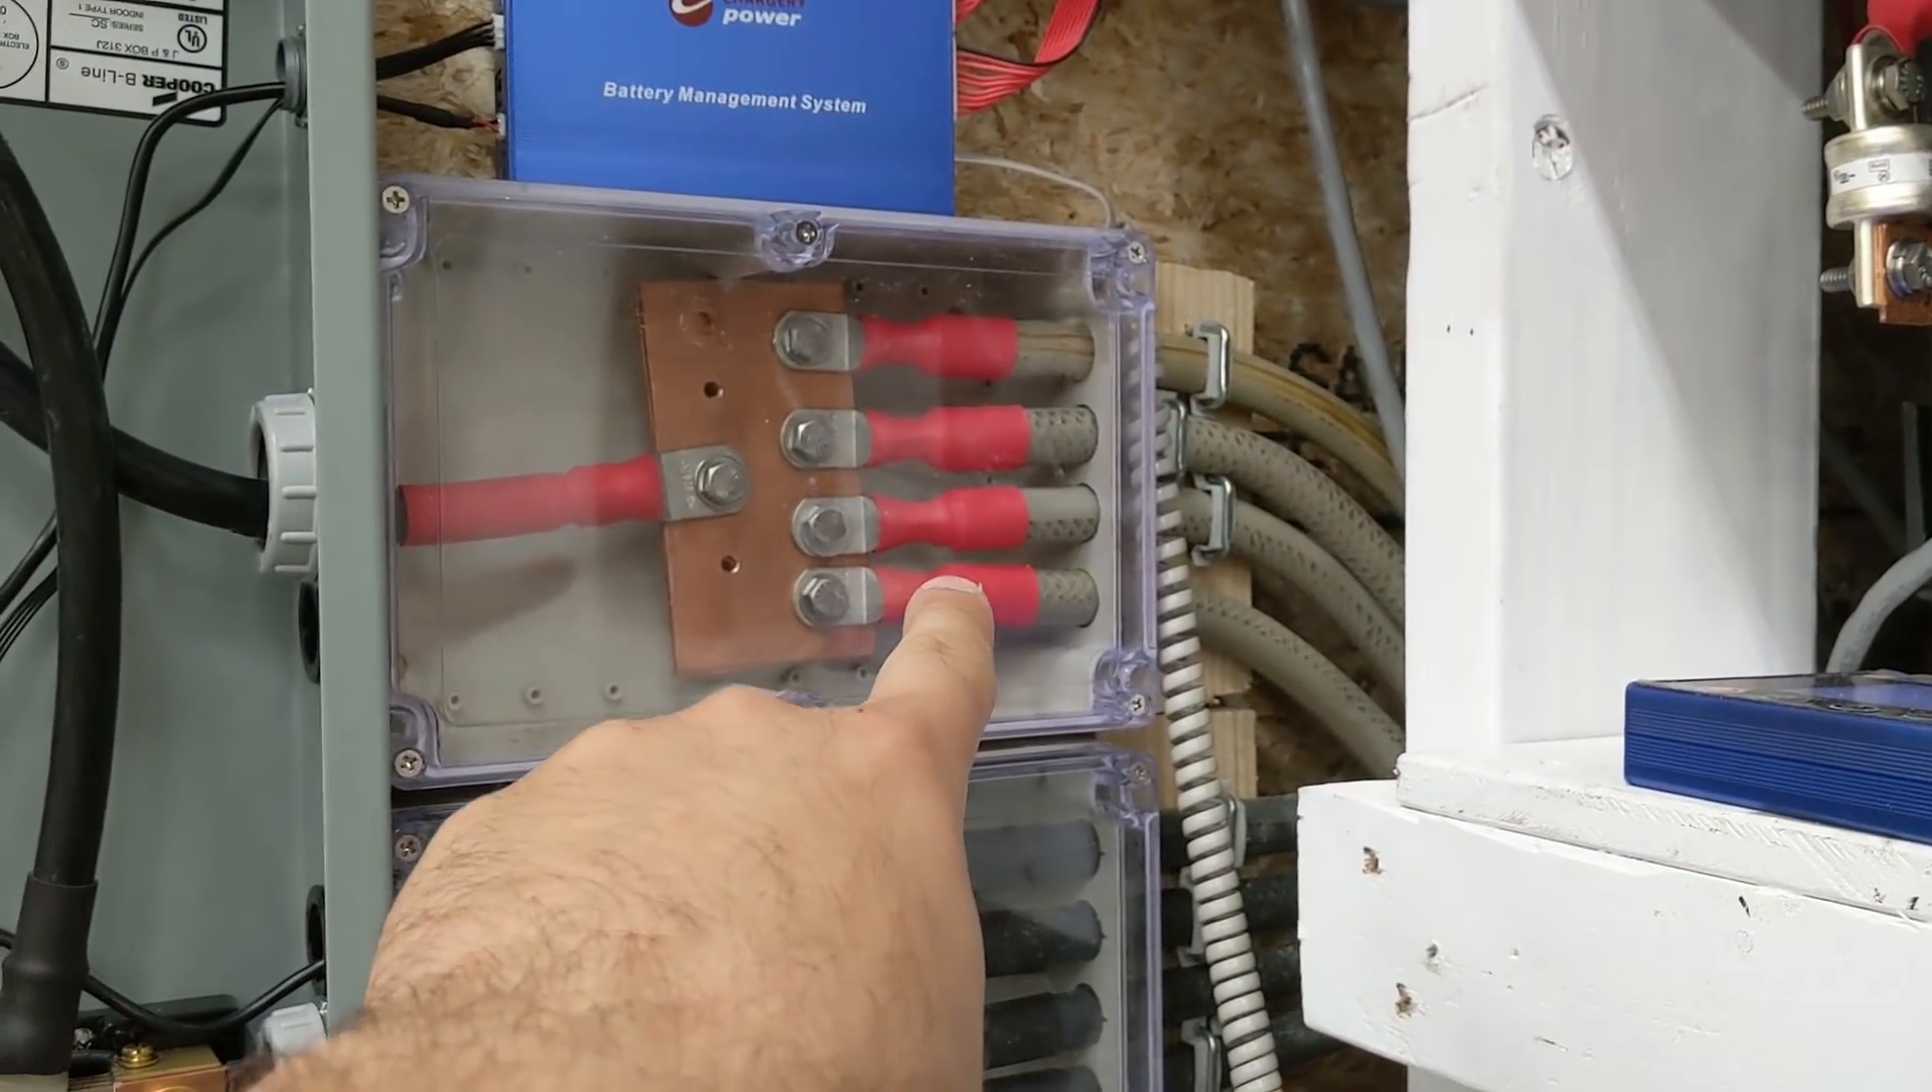To recap we have all the positives coming to this positive bus bar.